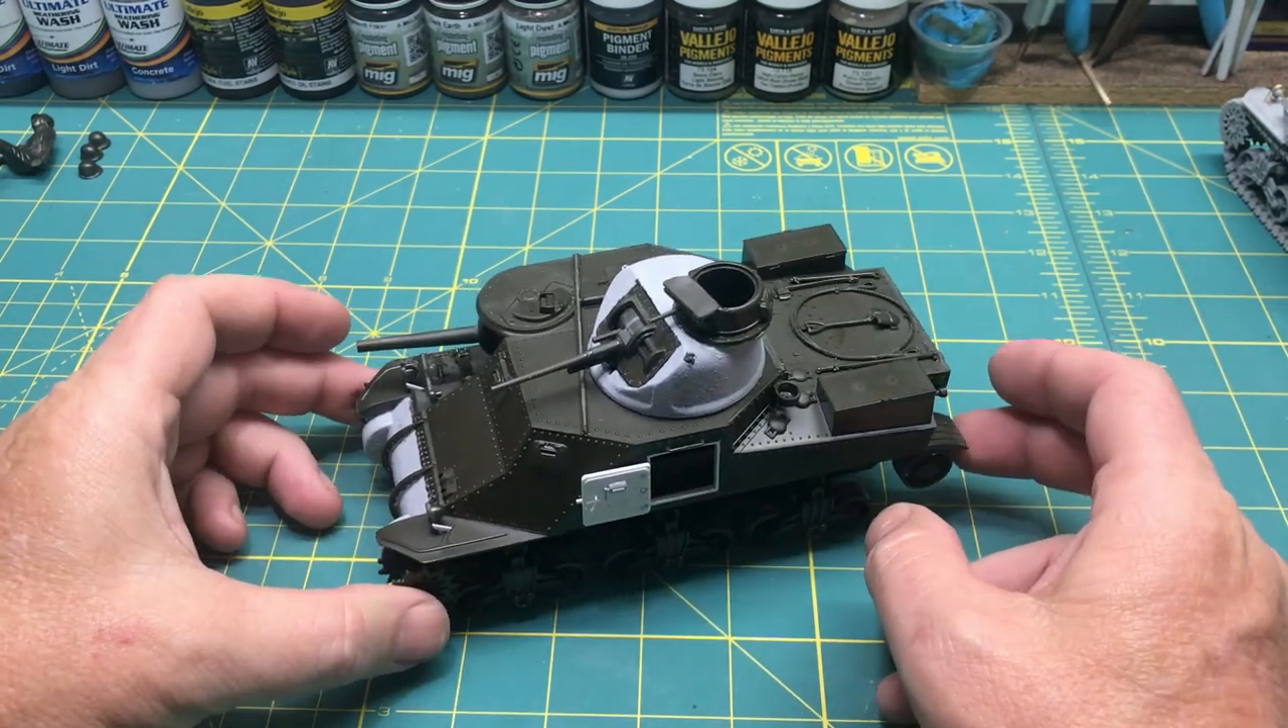Um i mean obviously i have painting to do and i haven't put the tracks on because i'm going to do that after painting but uh this is it.